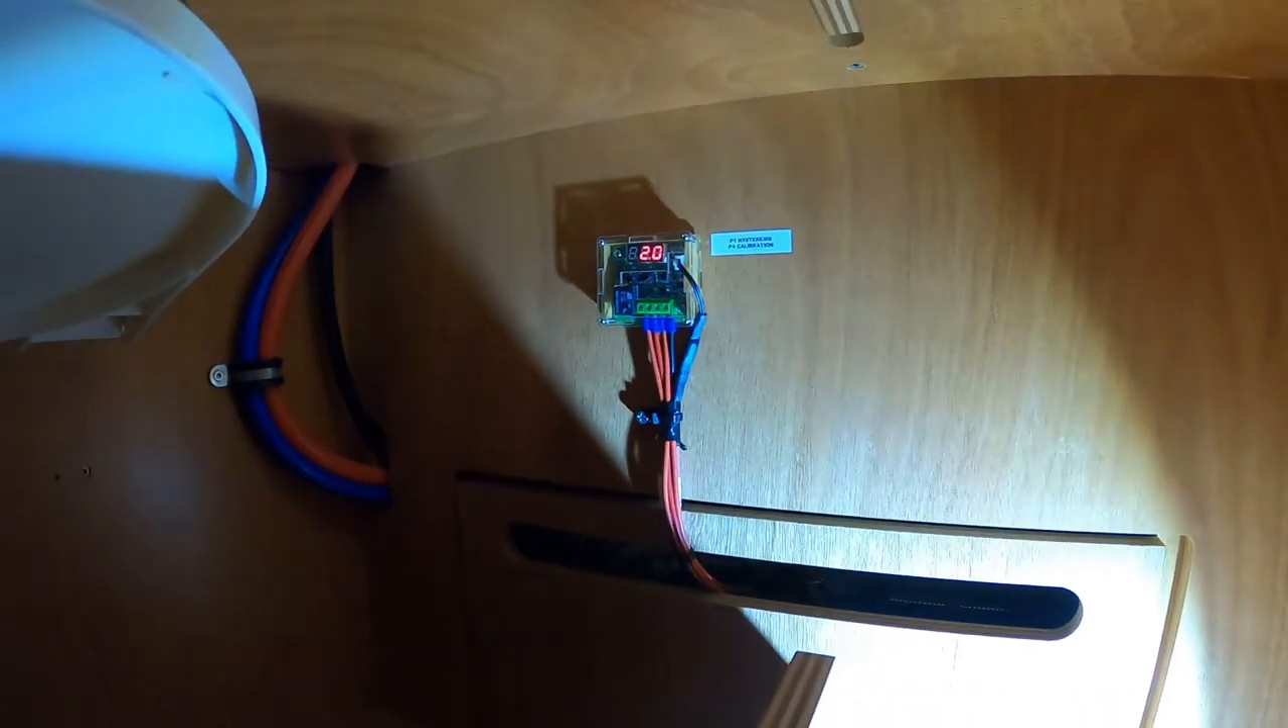Alright guys the project is done. Dirt cheap thermostat is installed and I've been testing it now.